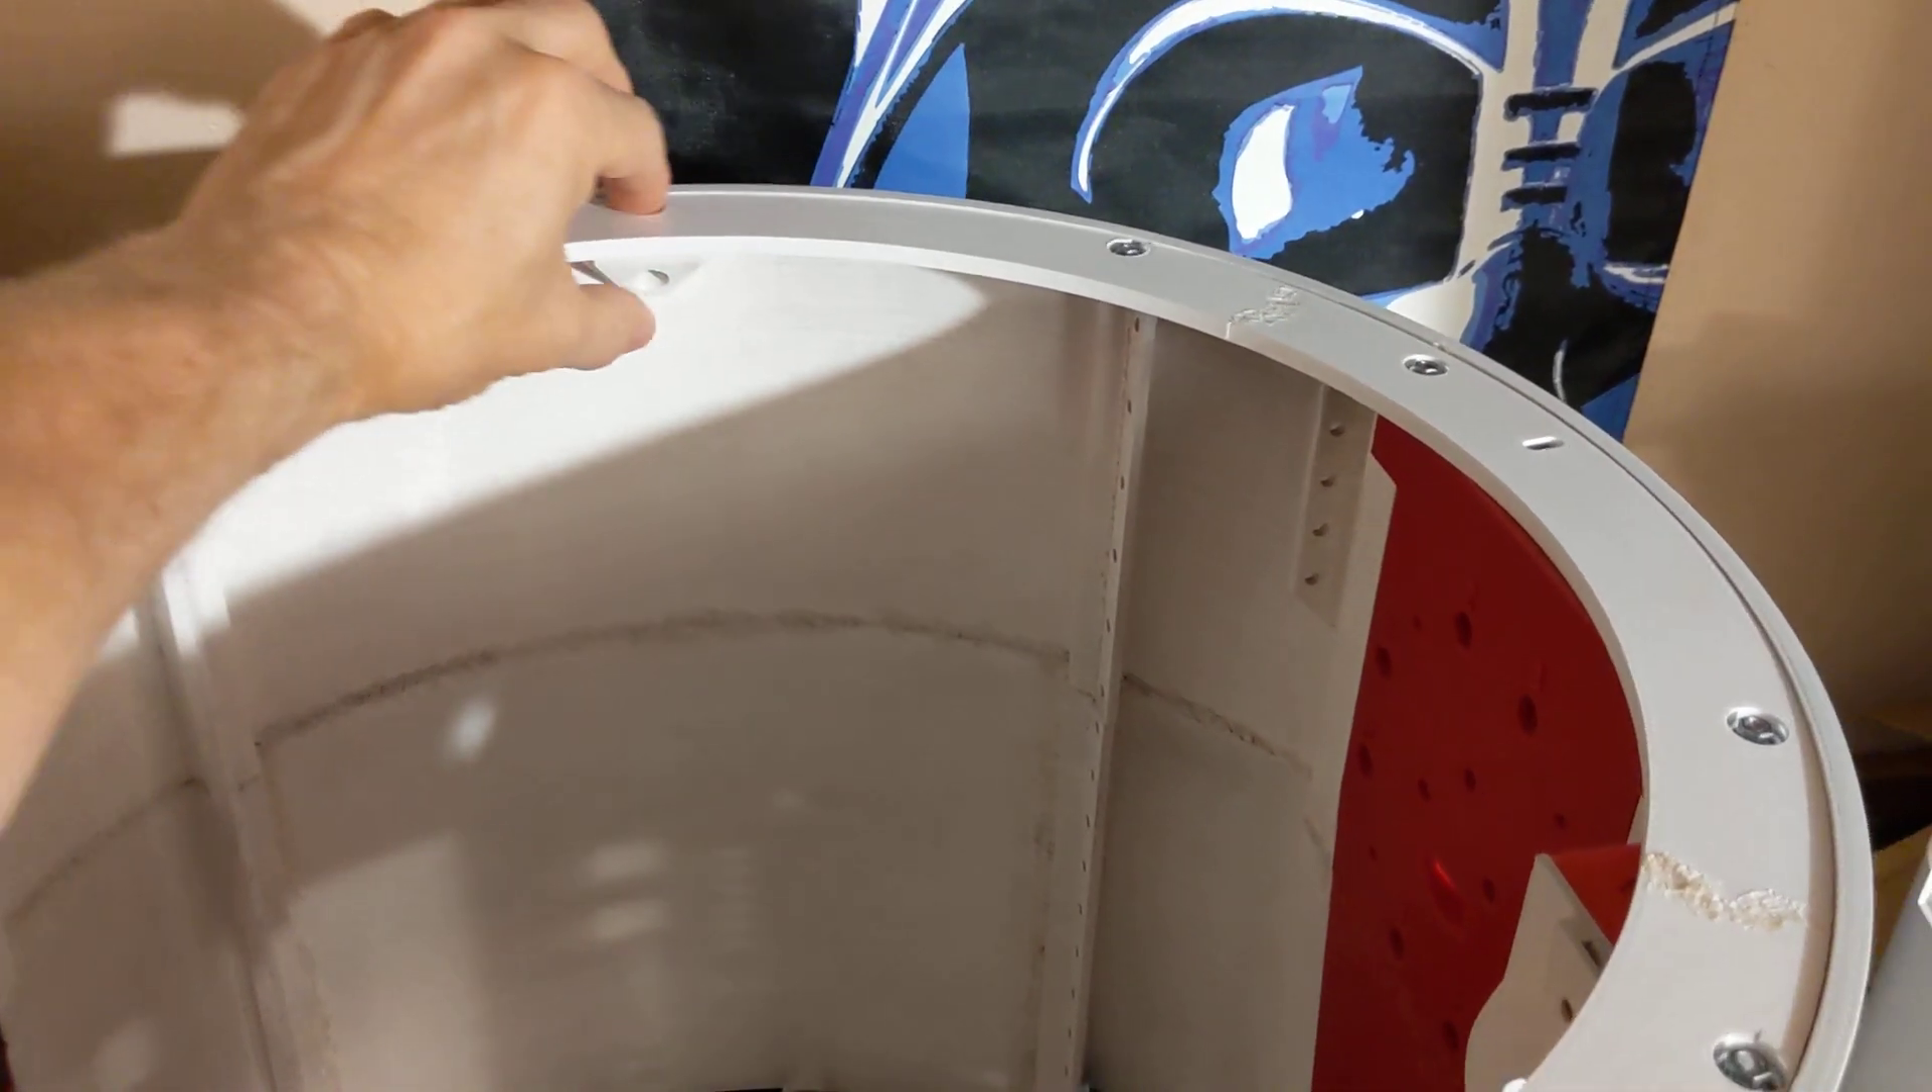Now I did get the top ring the top ring bolted to the frame.